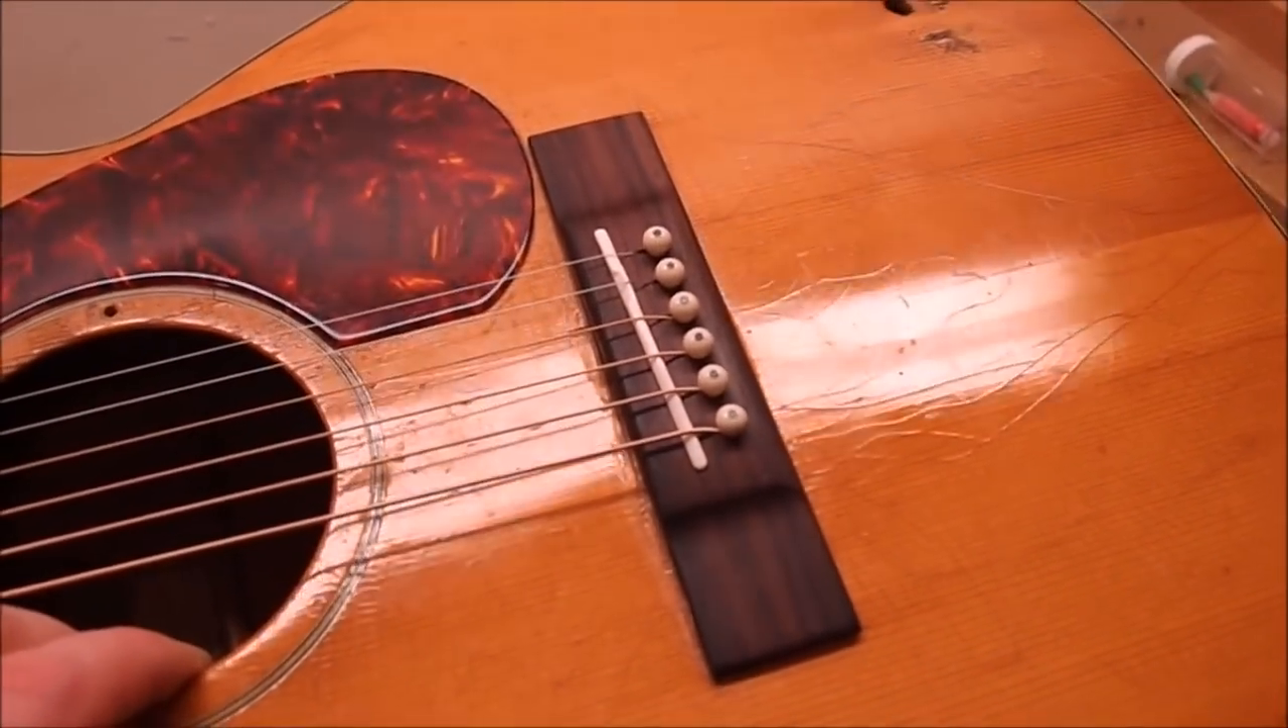Okay we got some strings on. I went with the light gauge strings this time.